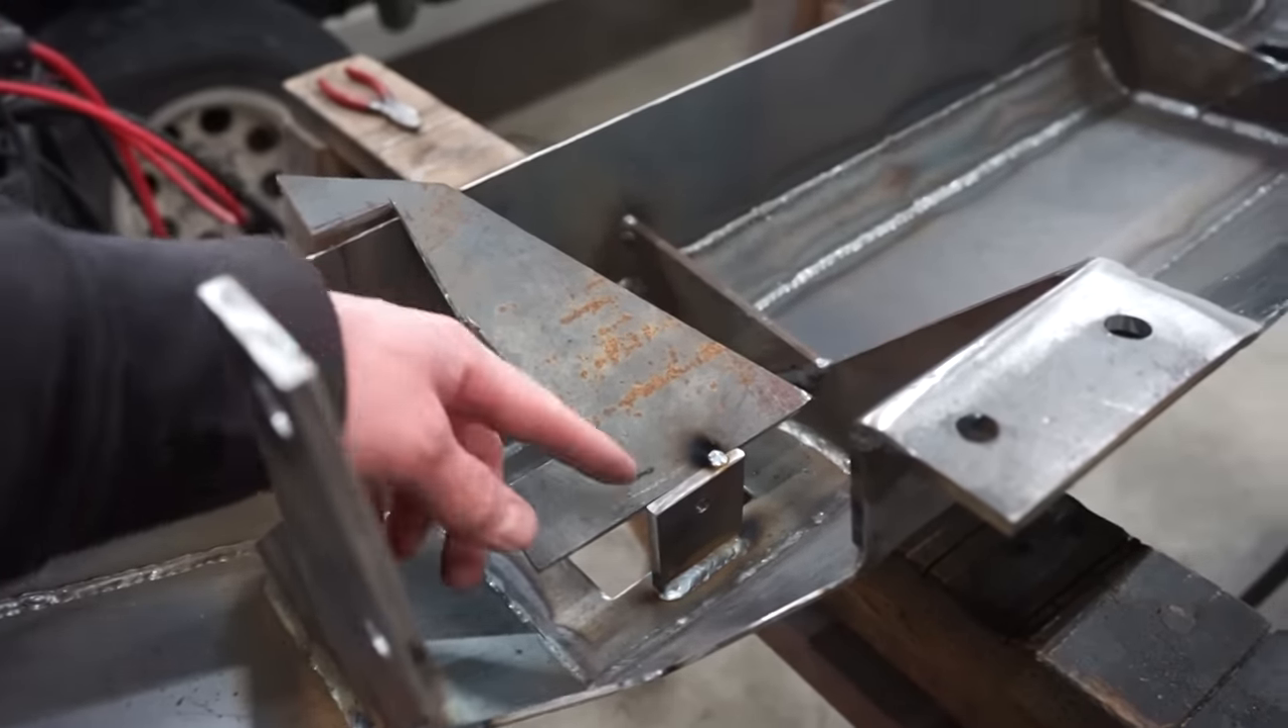So i just welded in these little brackets here to mount the pods on.